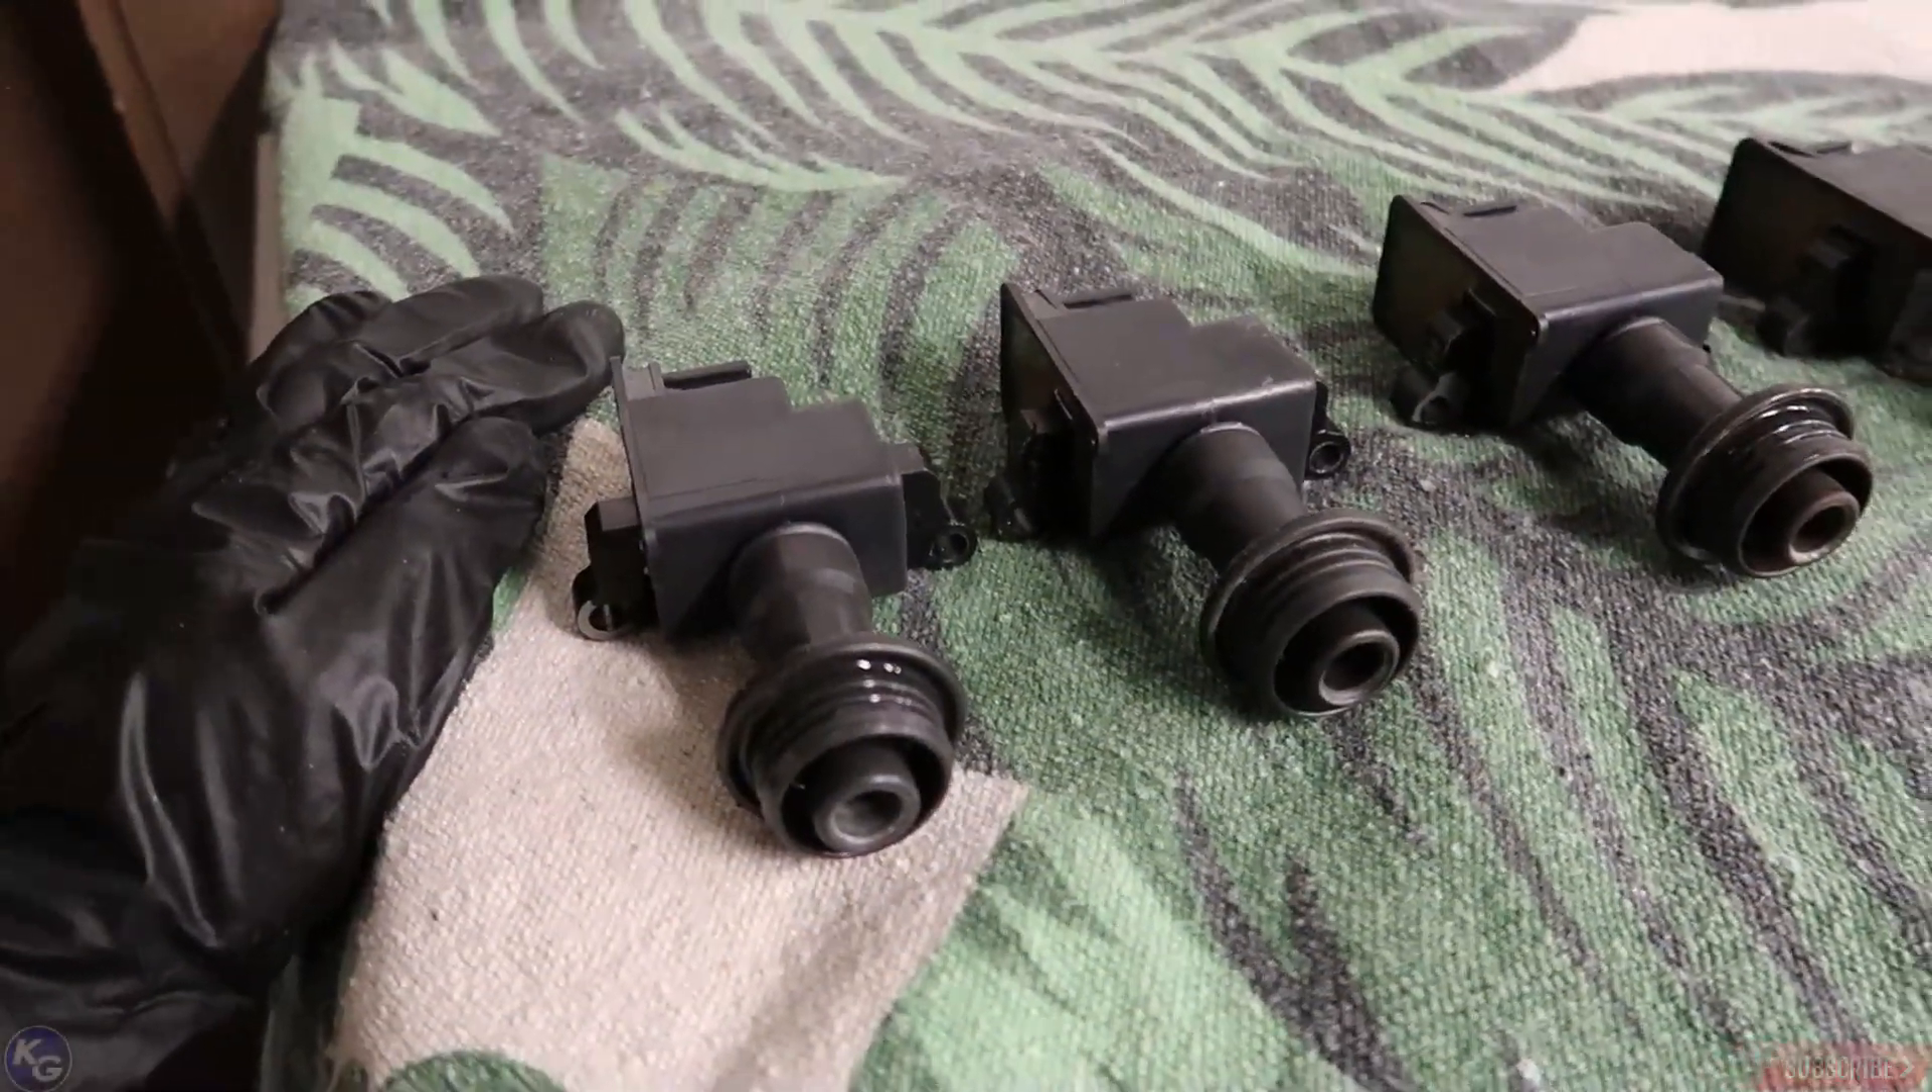Alright guys, so we went ahead and removed the coil packs.